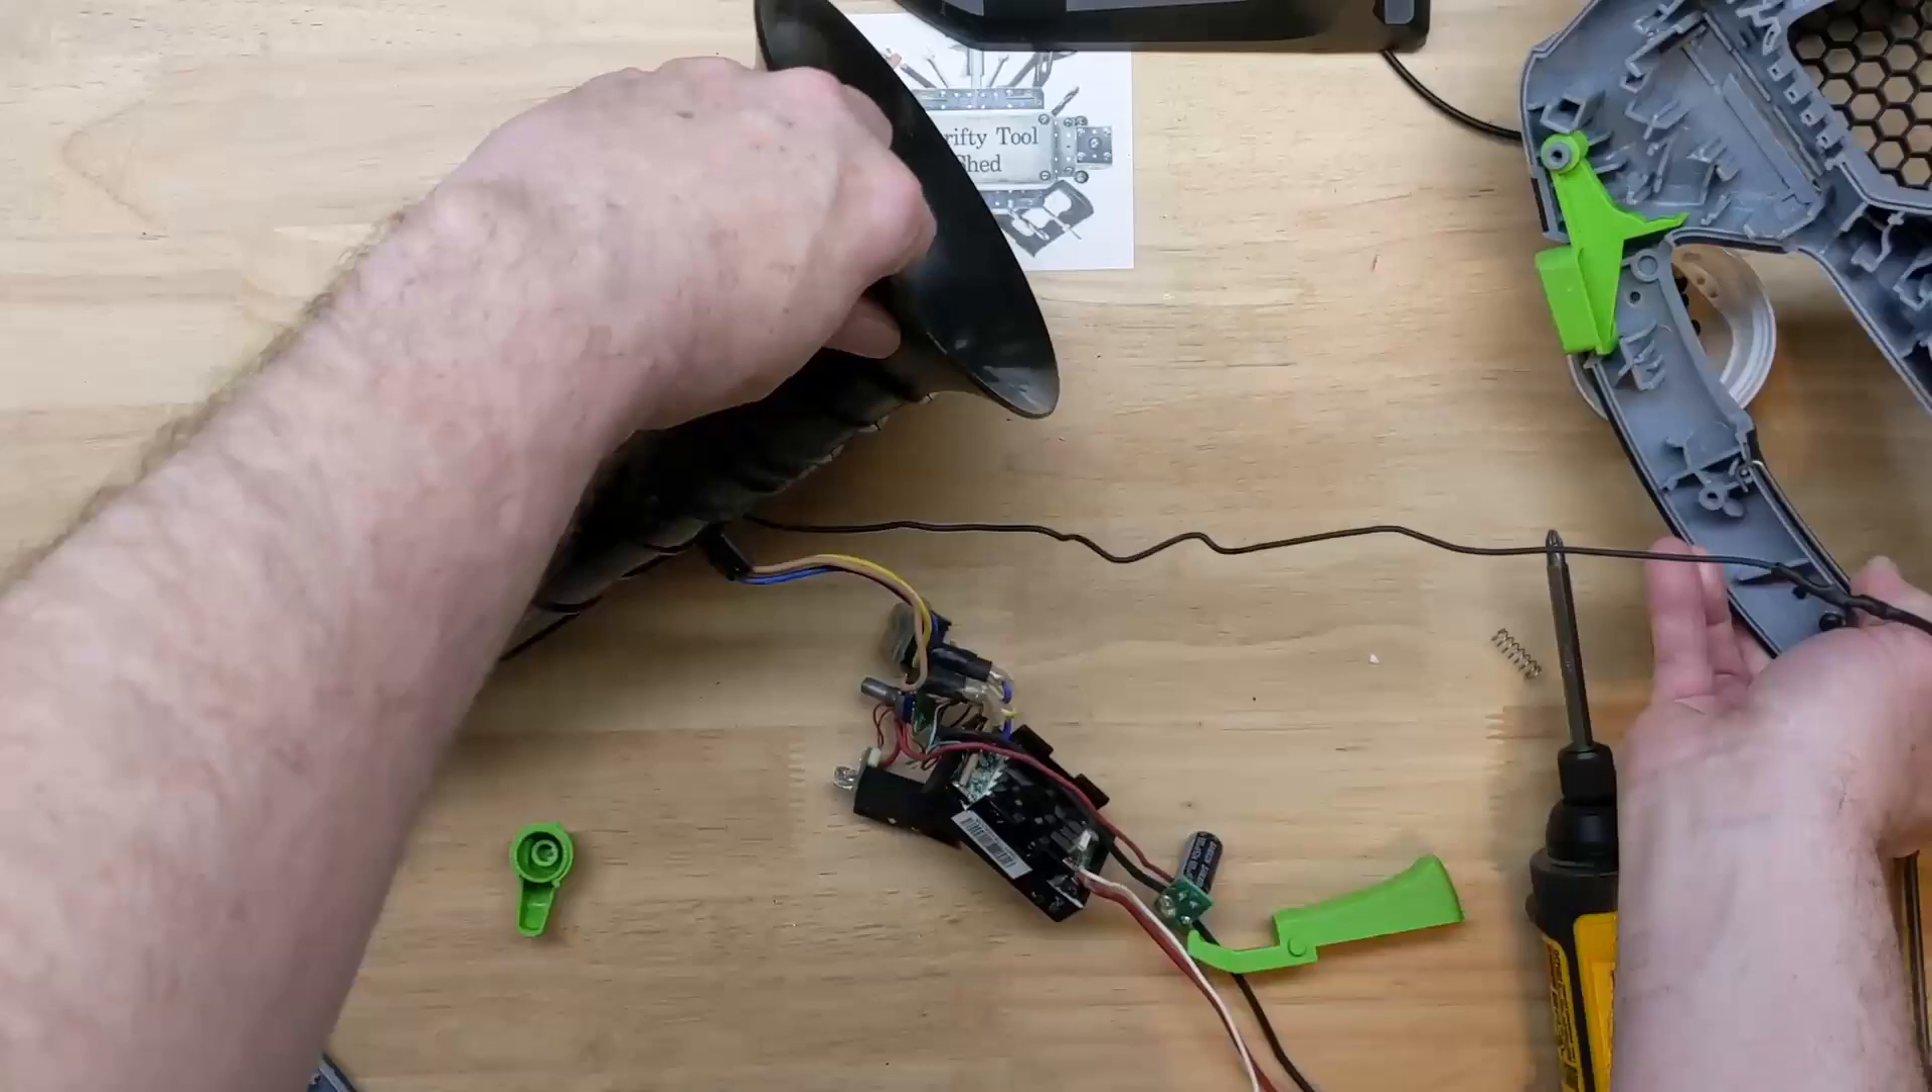And just like that we have our electronics out.